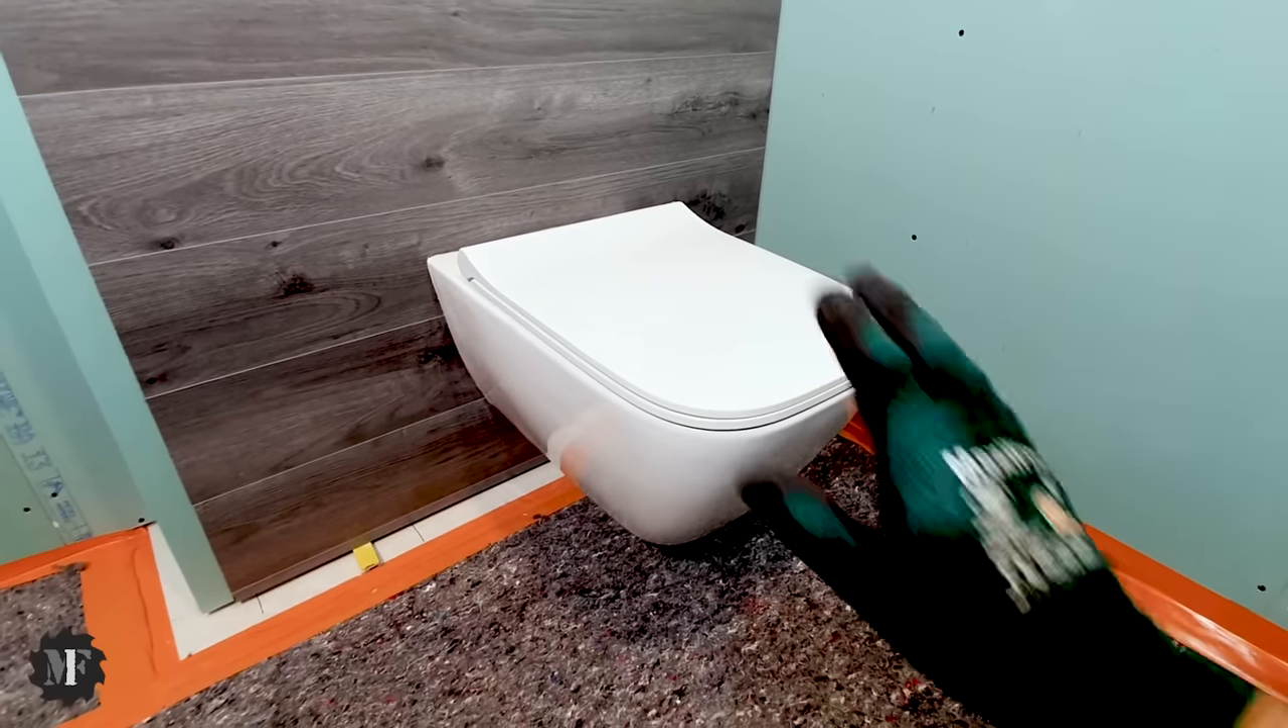Bon, la cuvette a été fixée.